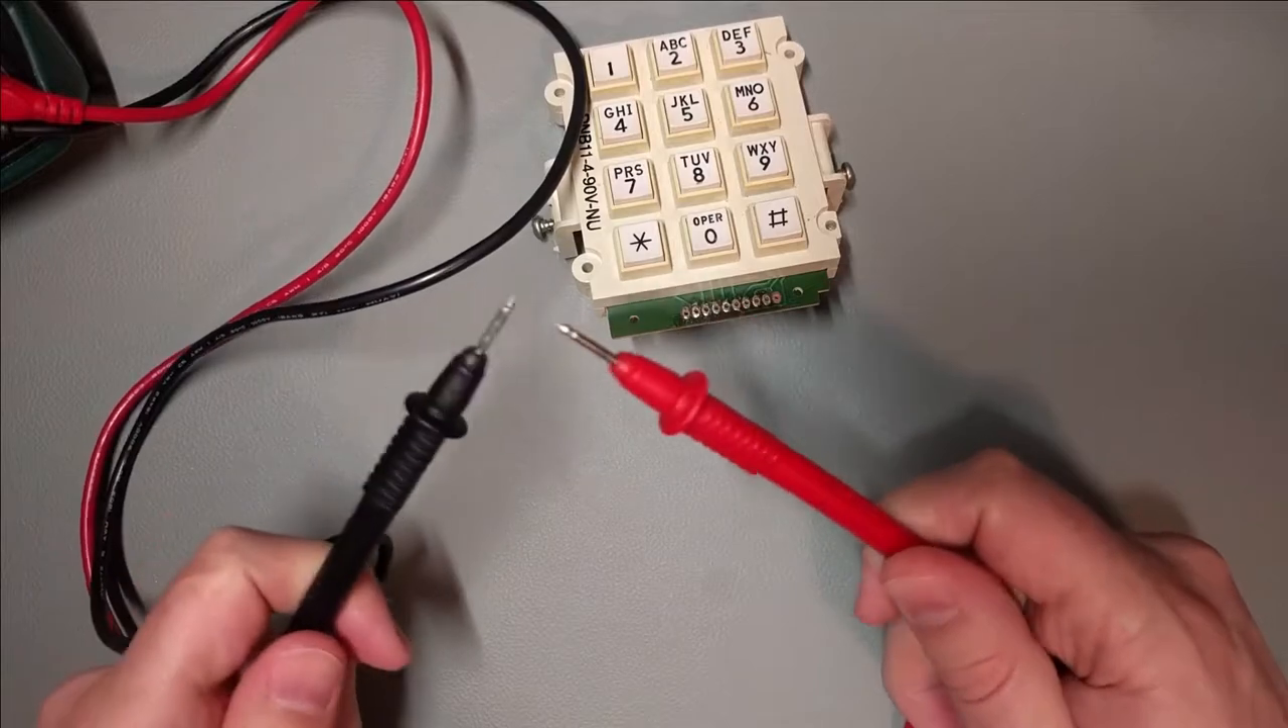Okay, this is the keypad from the phone. I've removed it here so we can interrogate it a little bit.